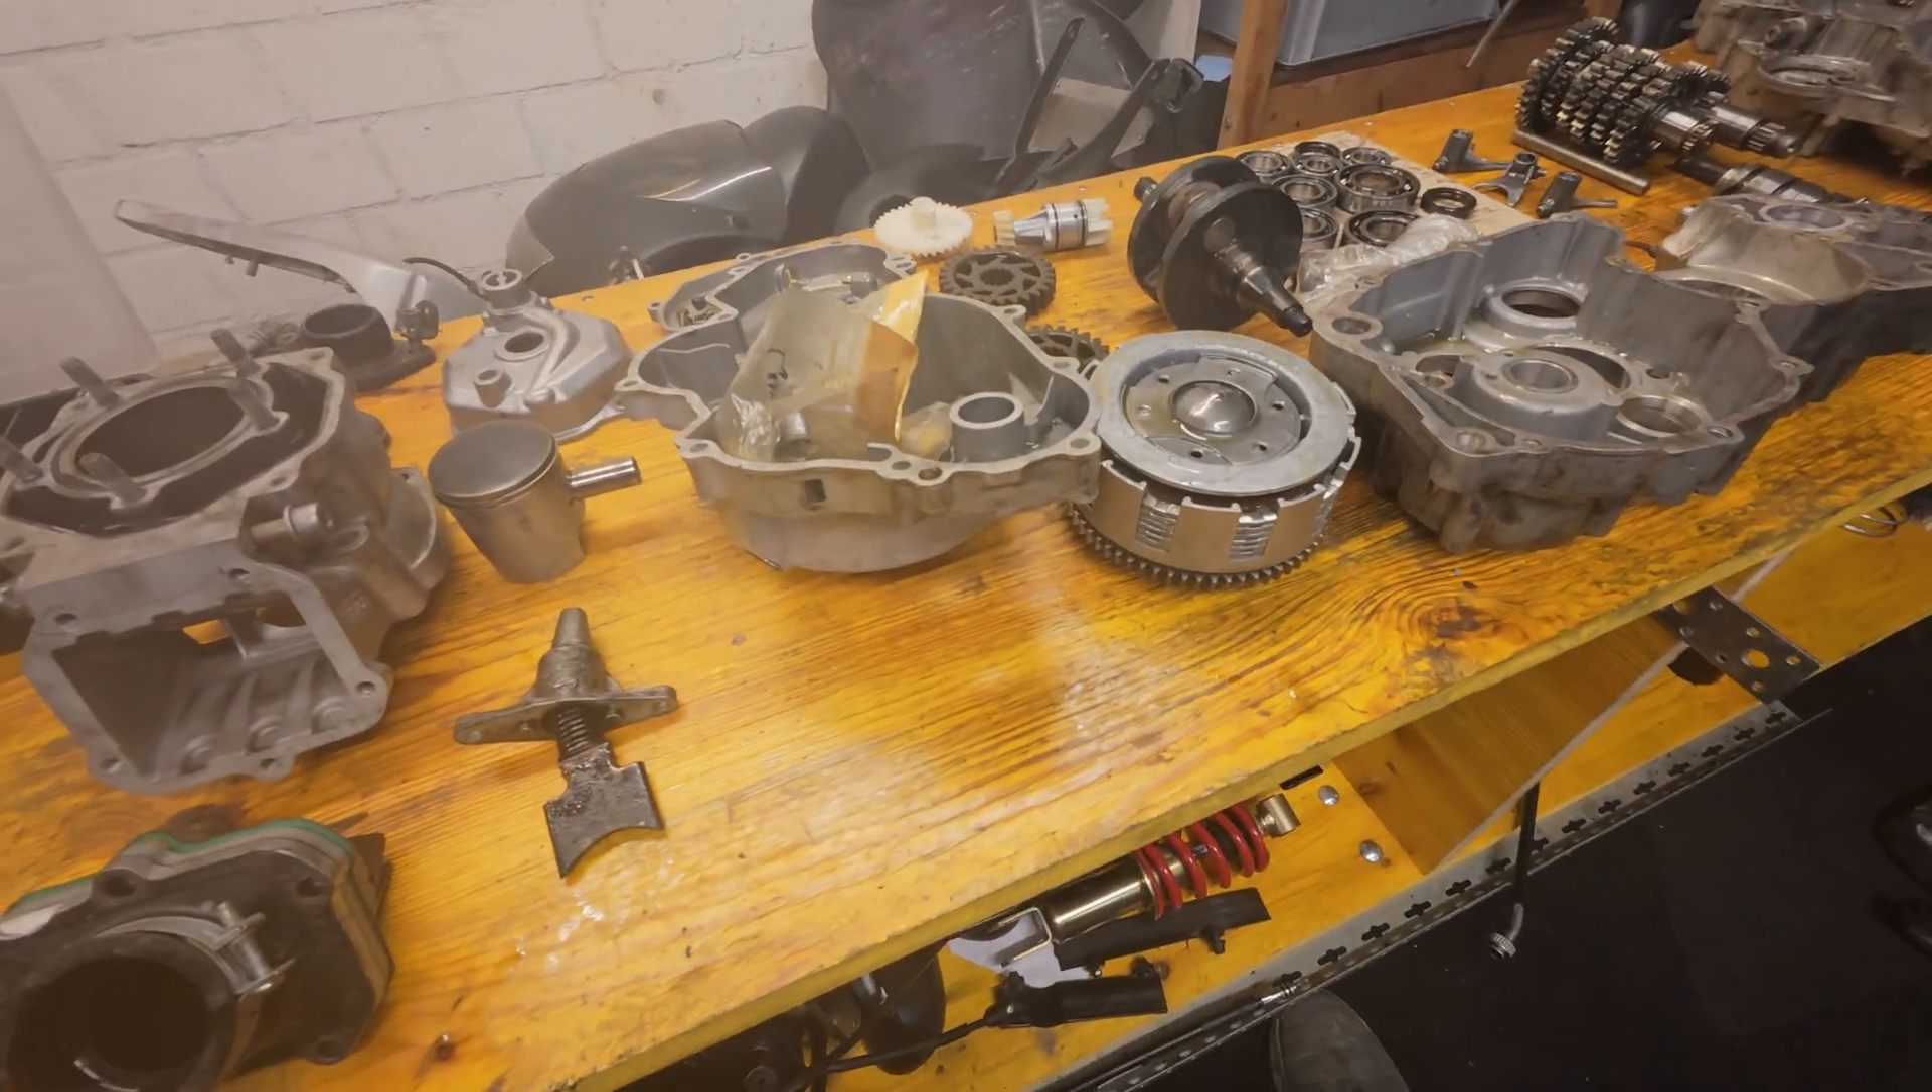So we got every part of the engine now disassembled here.